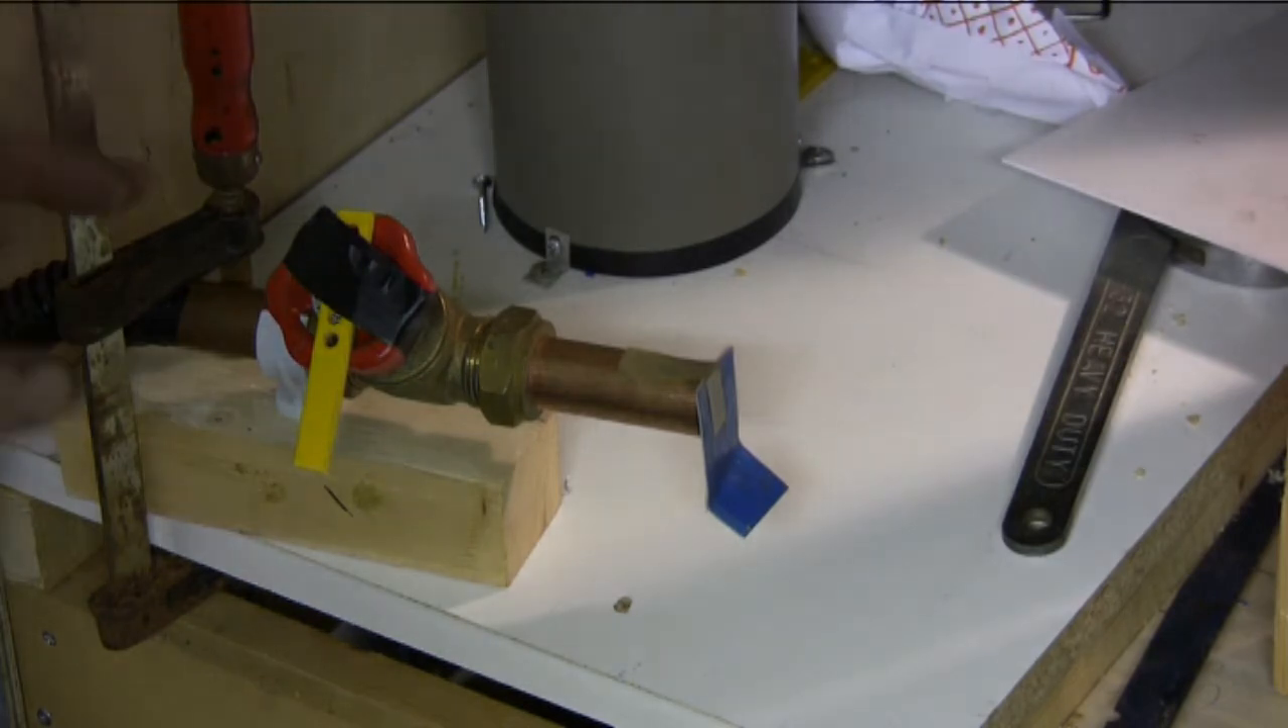Well I've disconnected the the valve from the back side of the engine and I've got the valve mounted here.